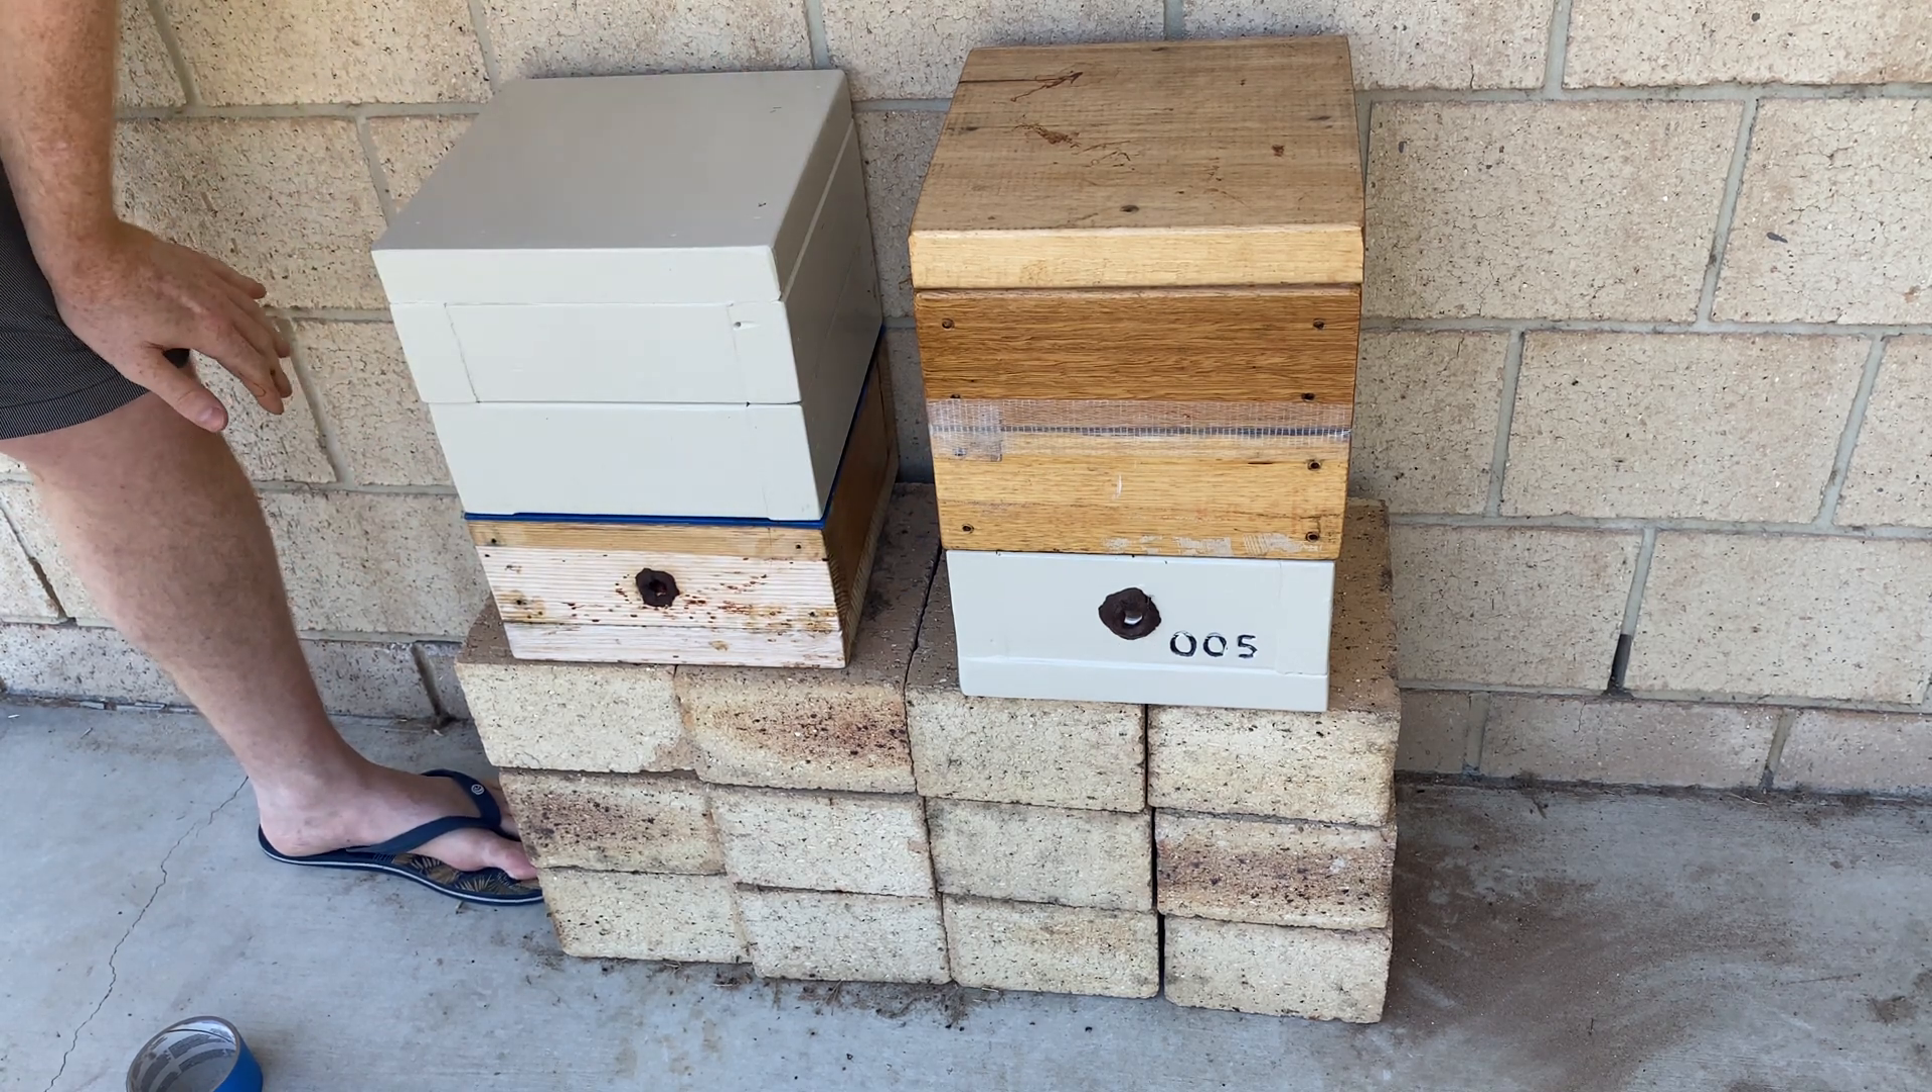I put a strip of tape around where the join is.